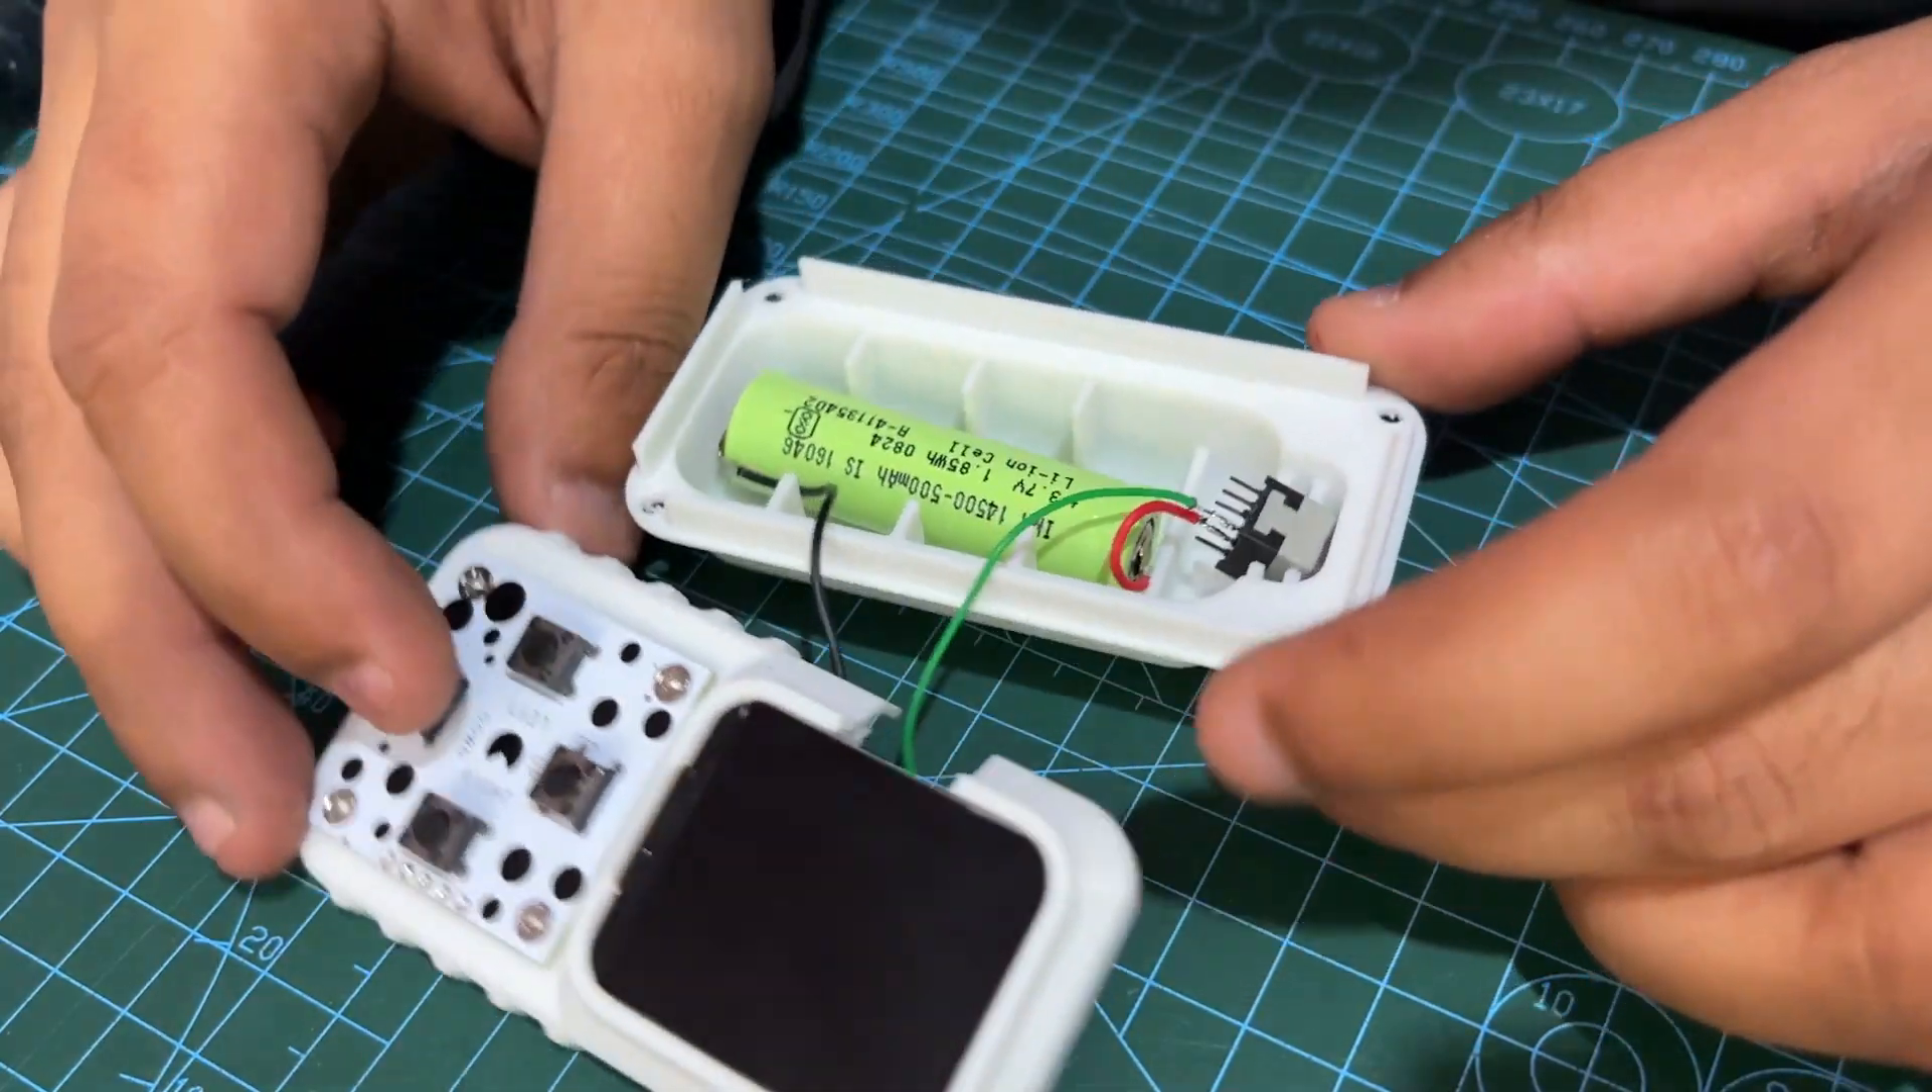We now installed a lithium battery inside the lid section and pushed the switch in its right location.